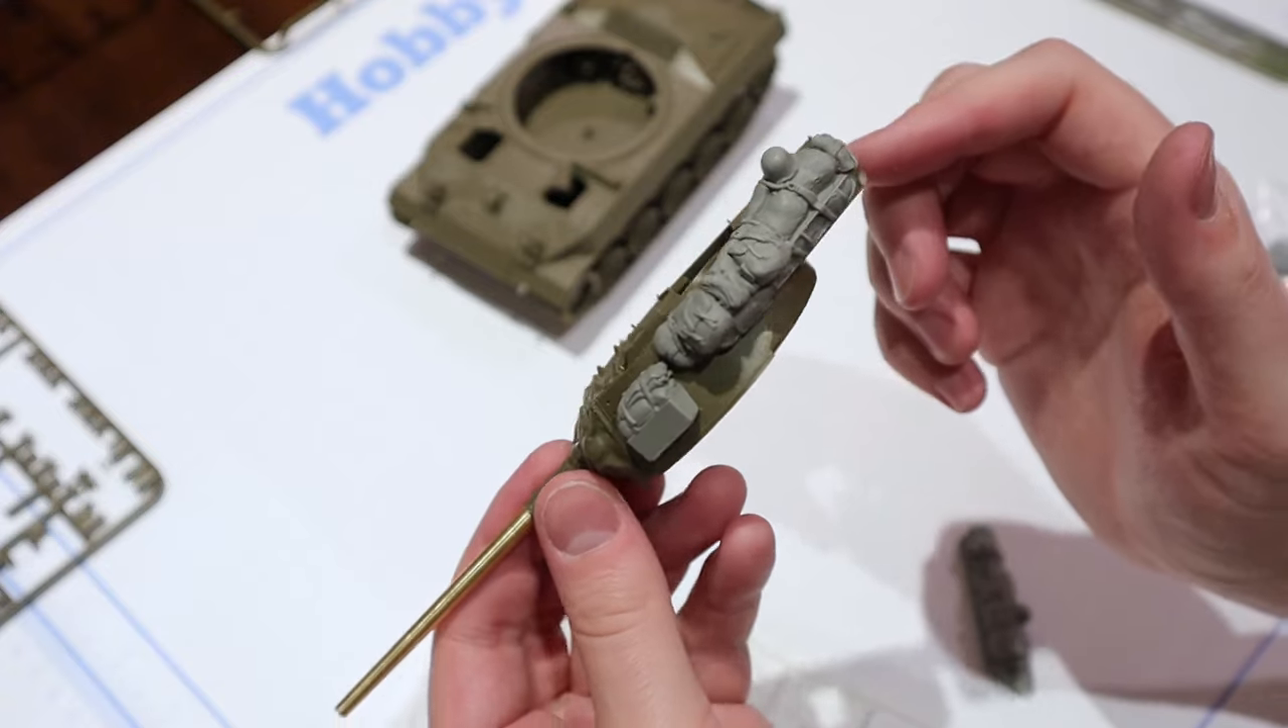Now you can see I've gone ahead and added some more of the resin bits.